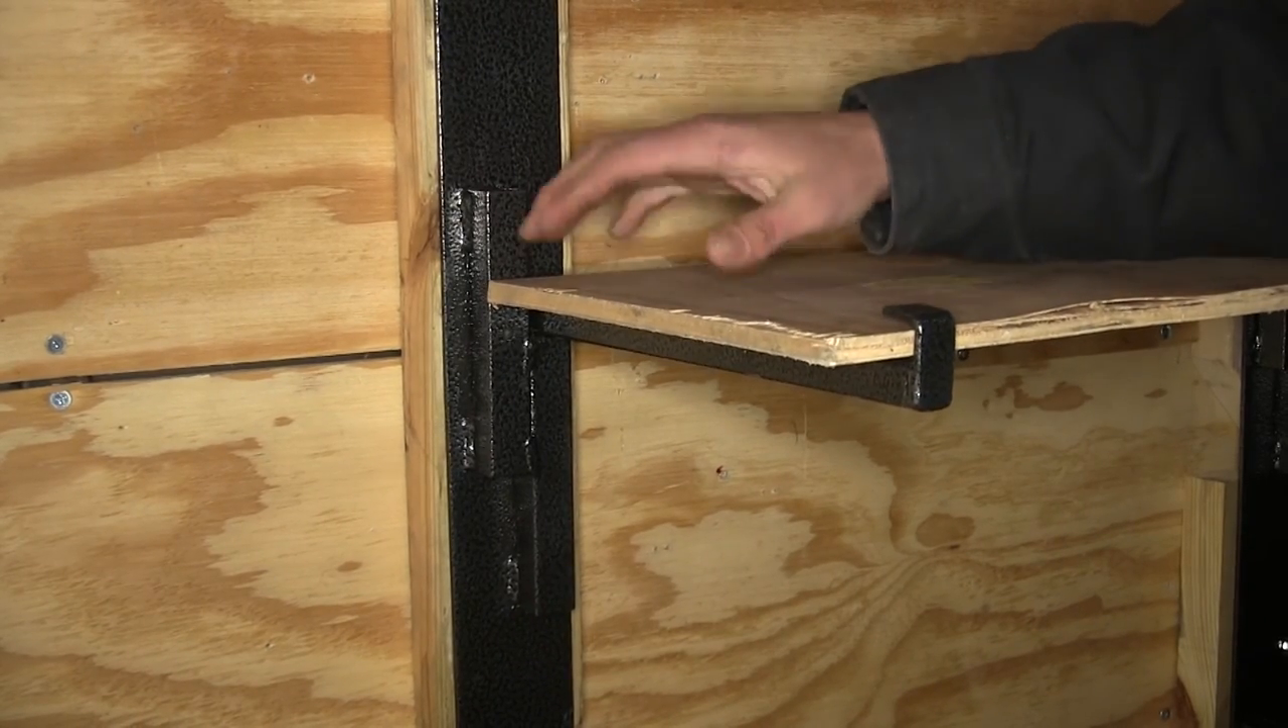You can see there now, our shelf is attached.